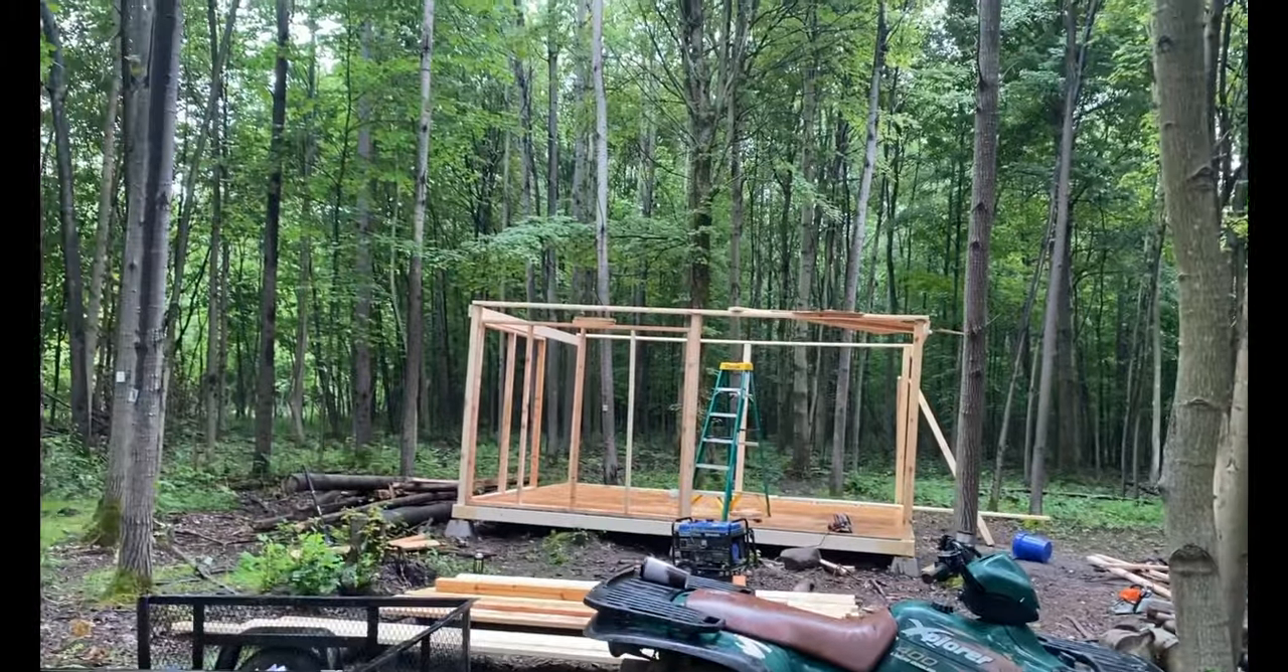So I moved on to start framing some of the front walls.